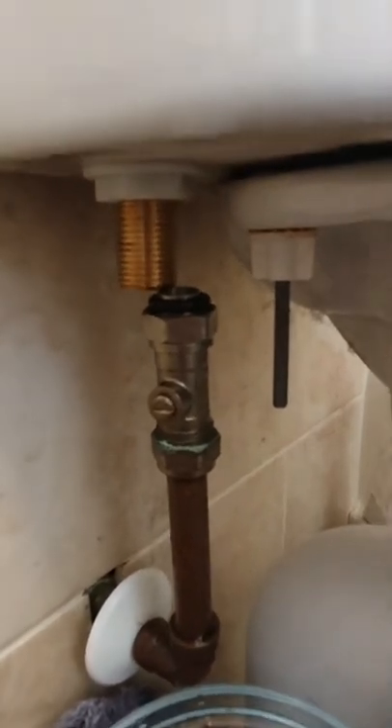Okay so that's the filler in and i've just got to connect the water supply.